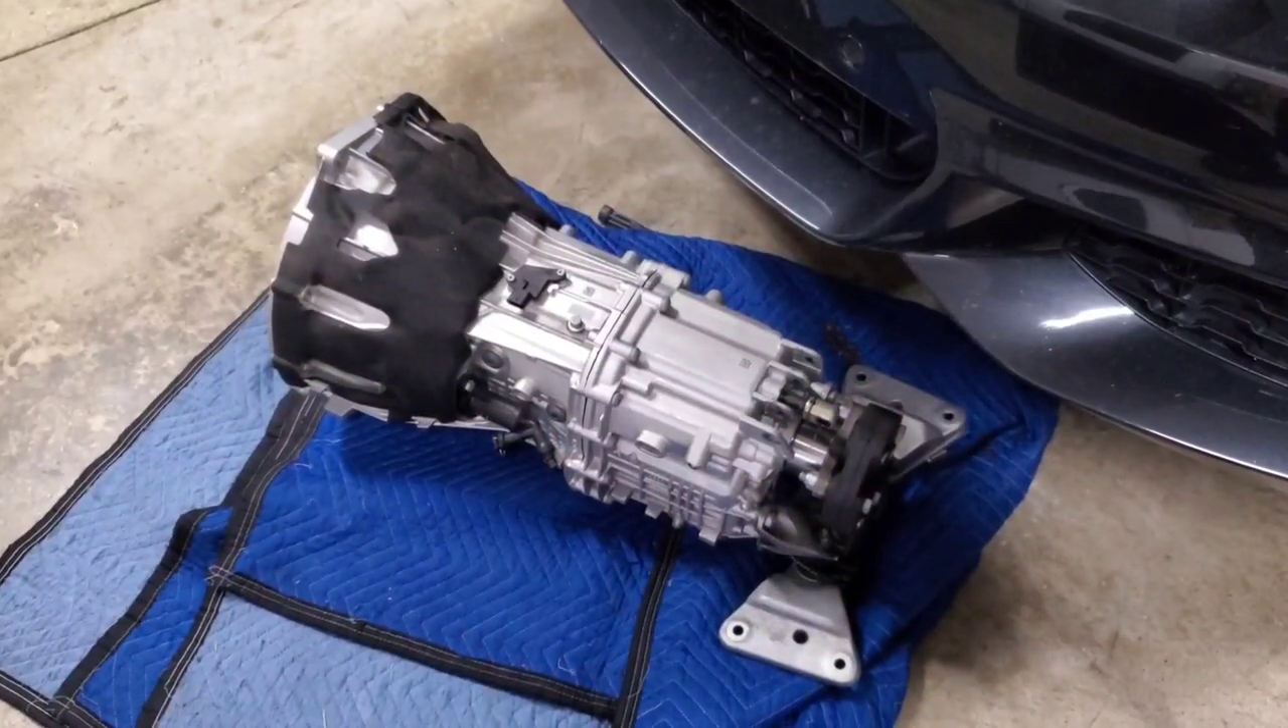All right so we got the transmission out as expected it was a complete headache but got it done.